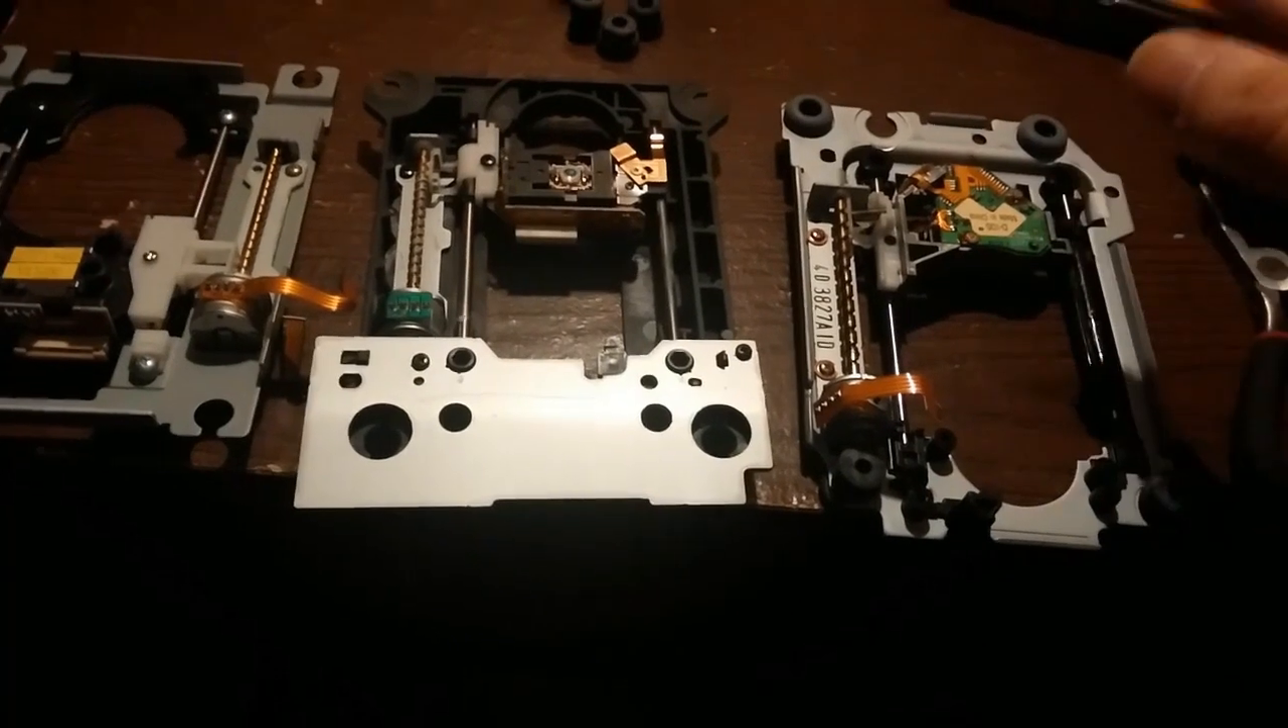So I got all three CD drives here ripped apart.